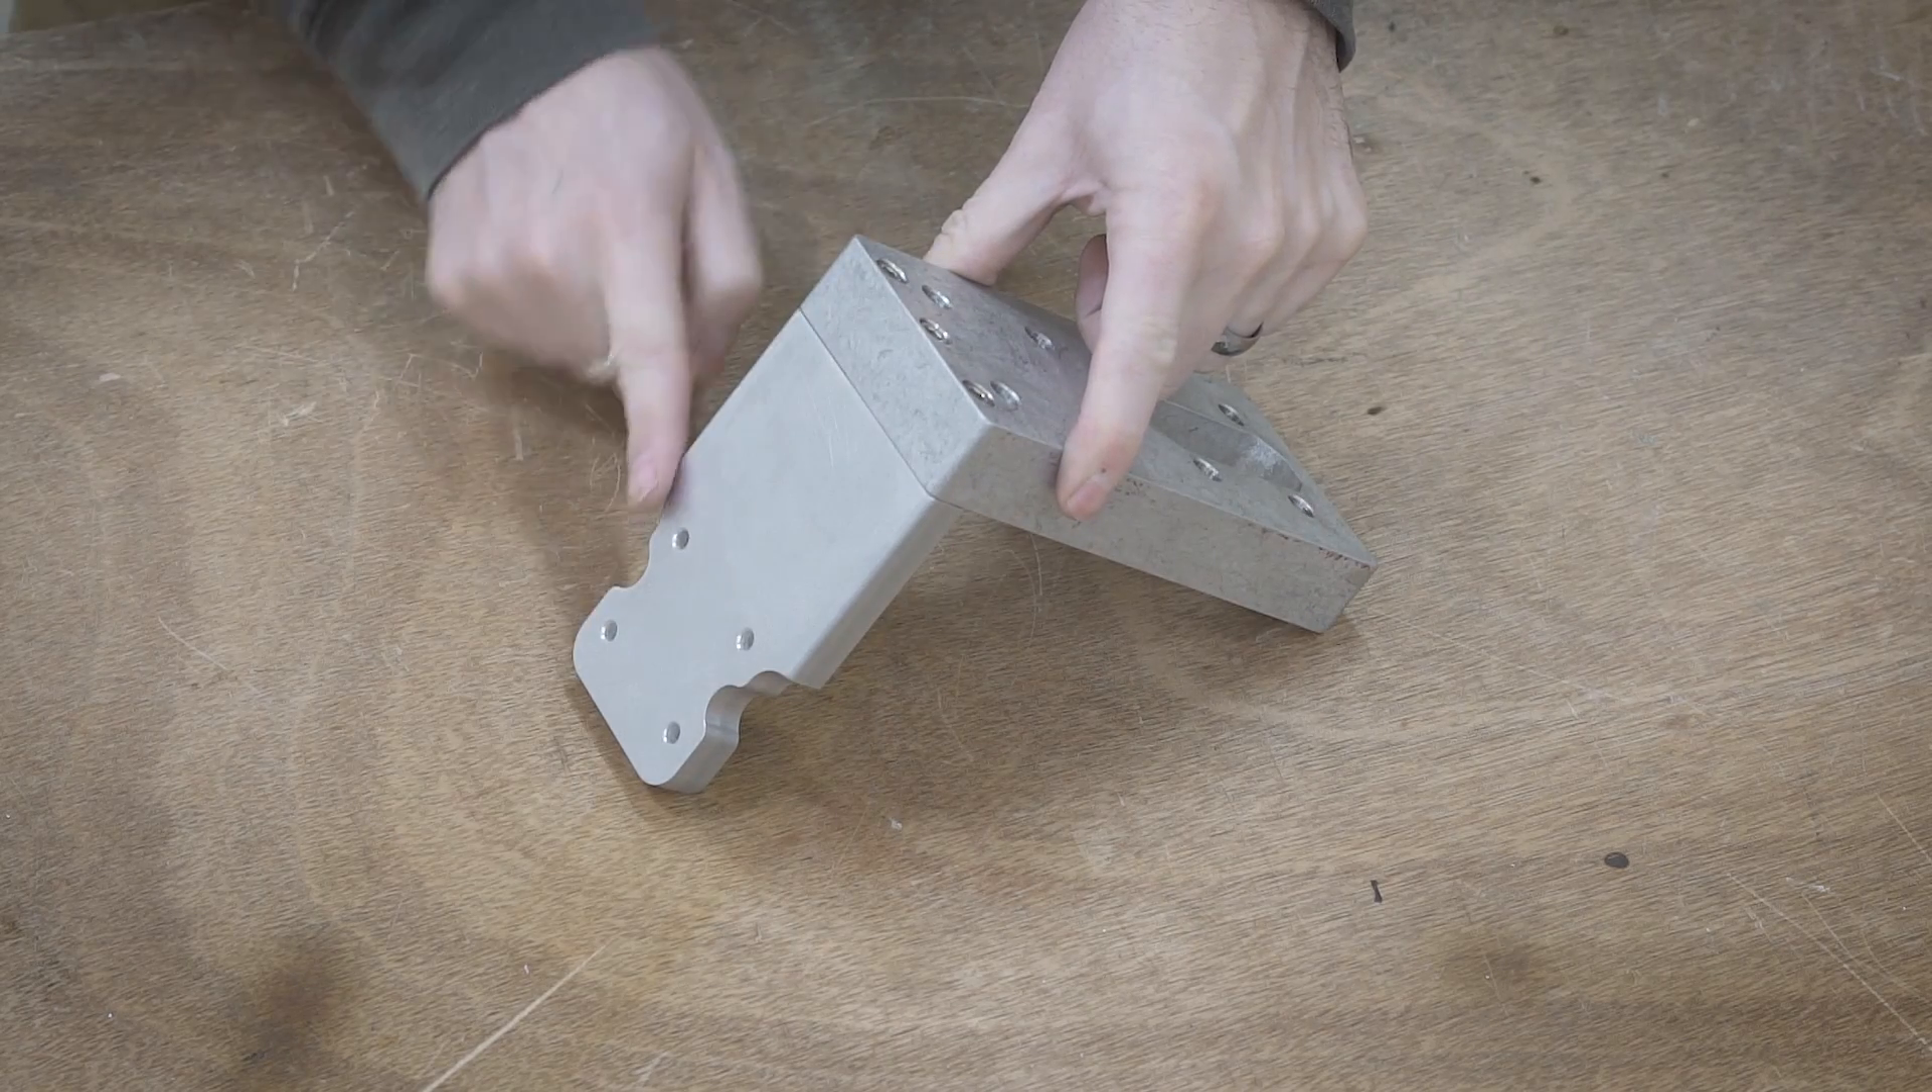And here is the finished bracket attached to the end plate.